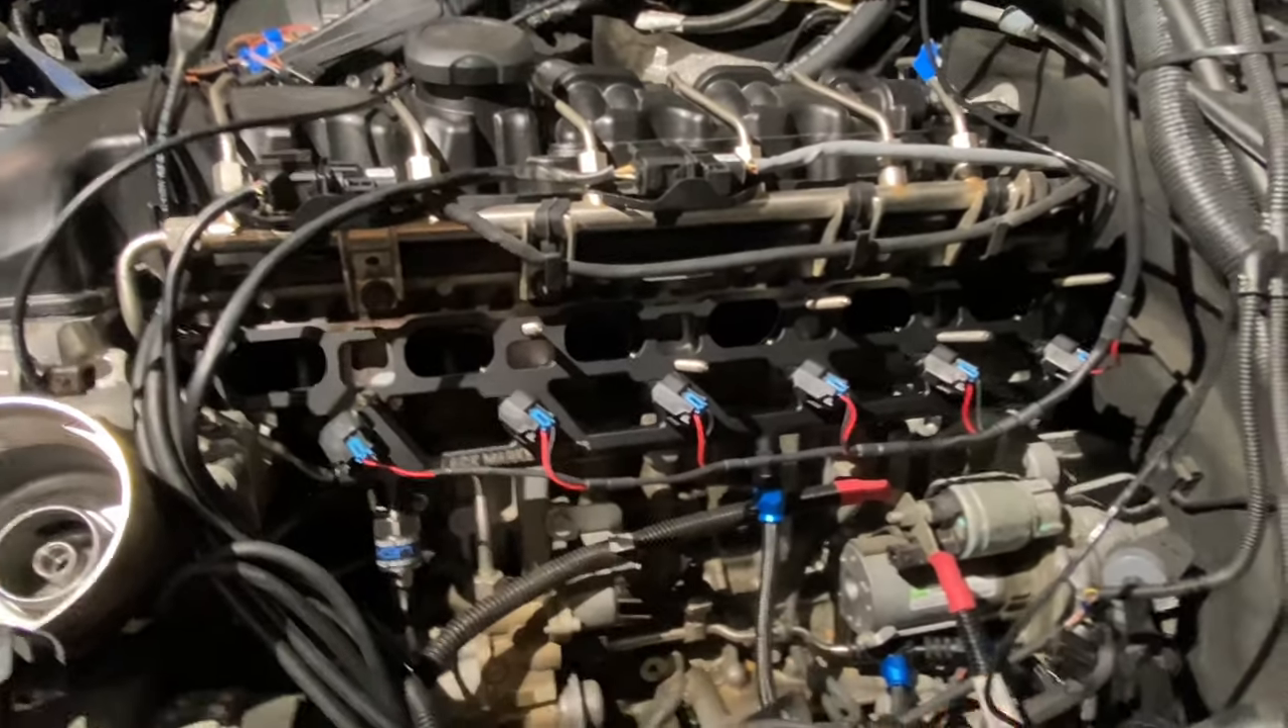Here's a look at the port injection rail installed and ready to put the manifold back on.